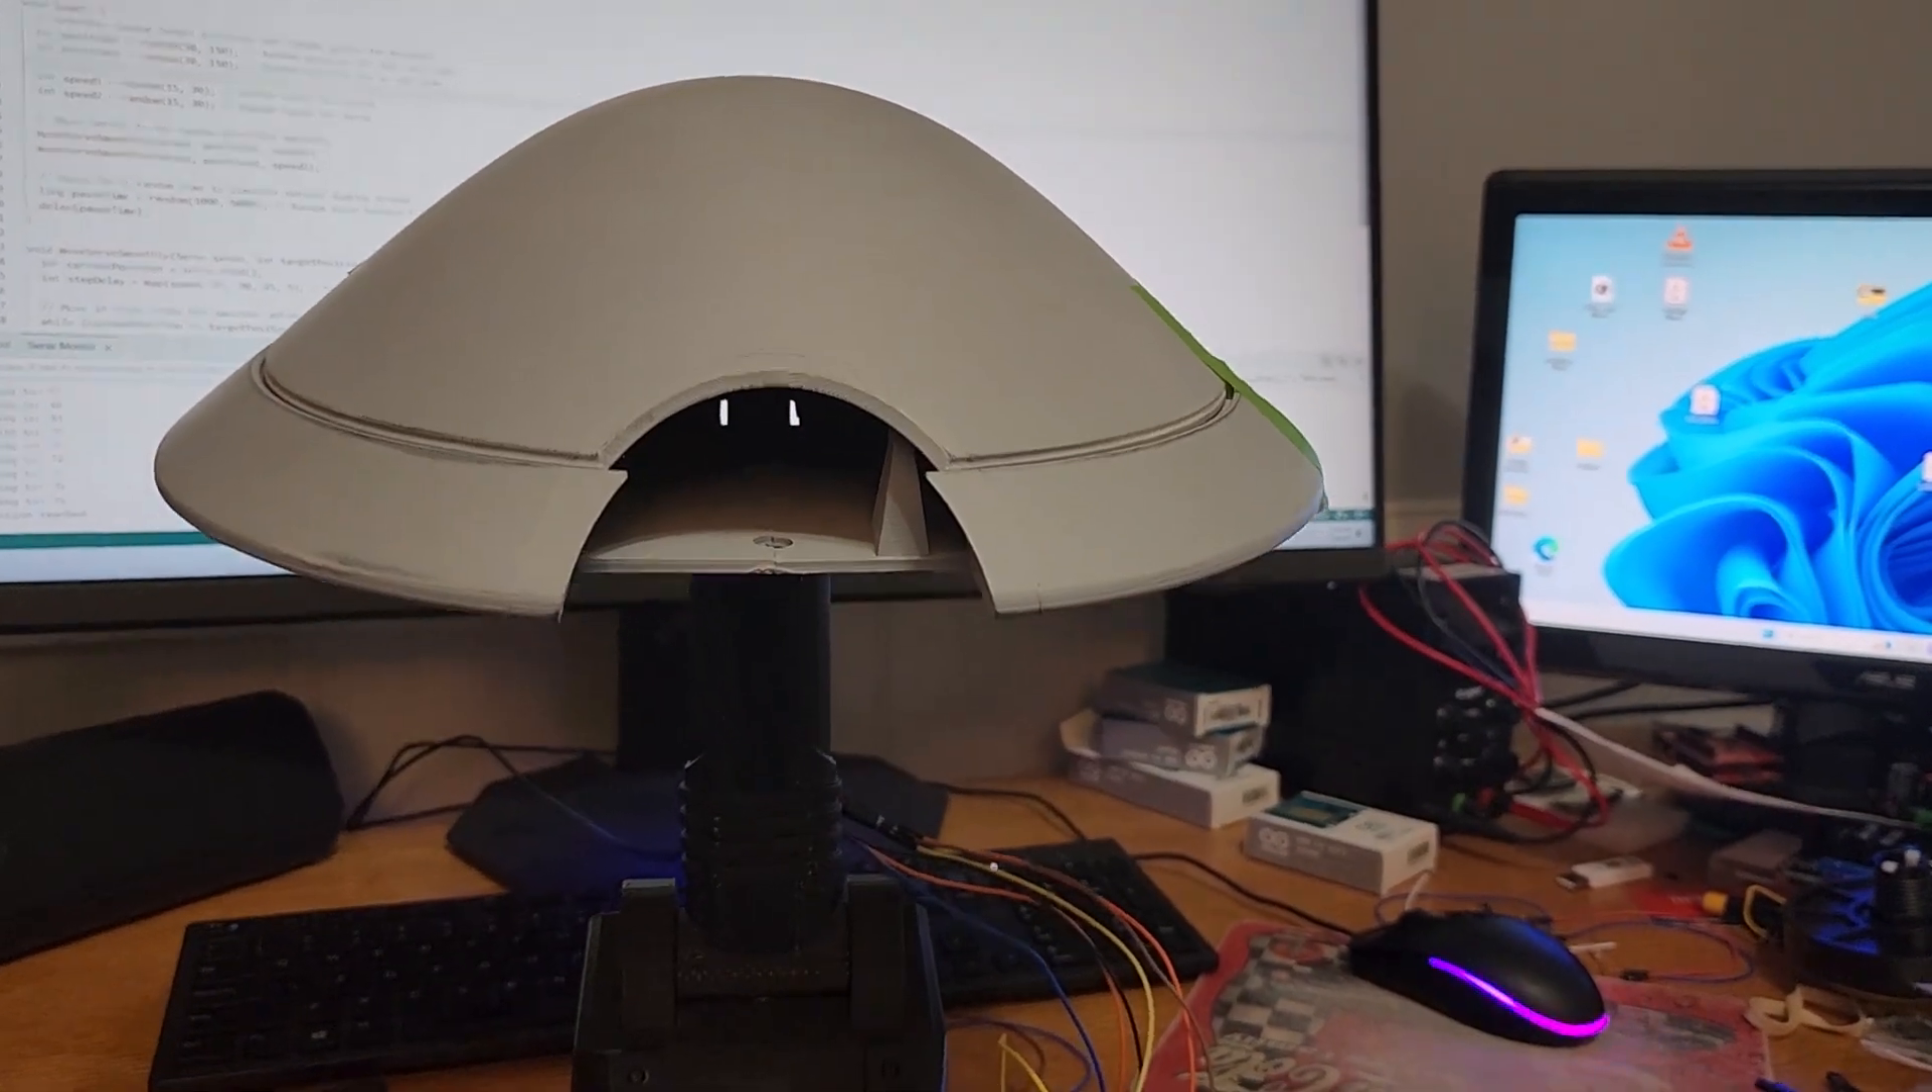So here's a look at the droid with the top of the head on and that helps out with the bounce a little bit.